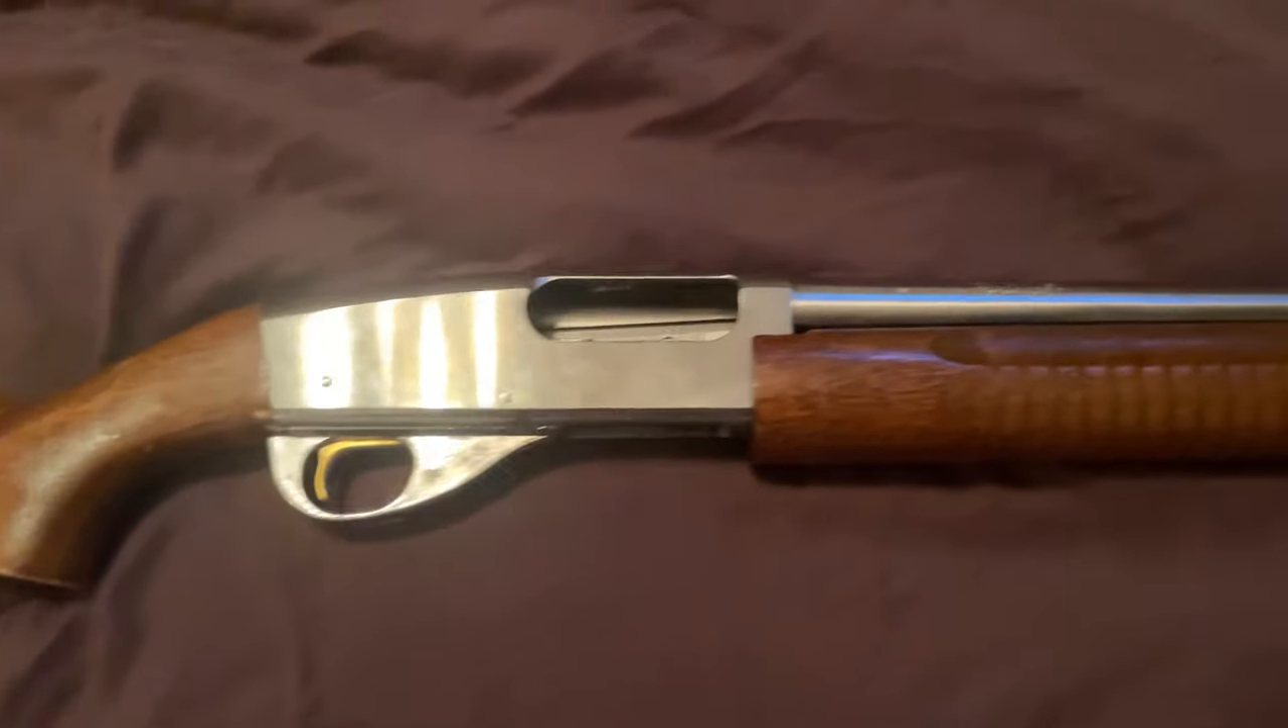The gun is reassembled and here's our finished product.